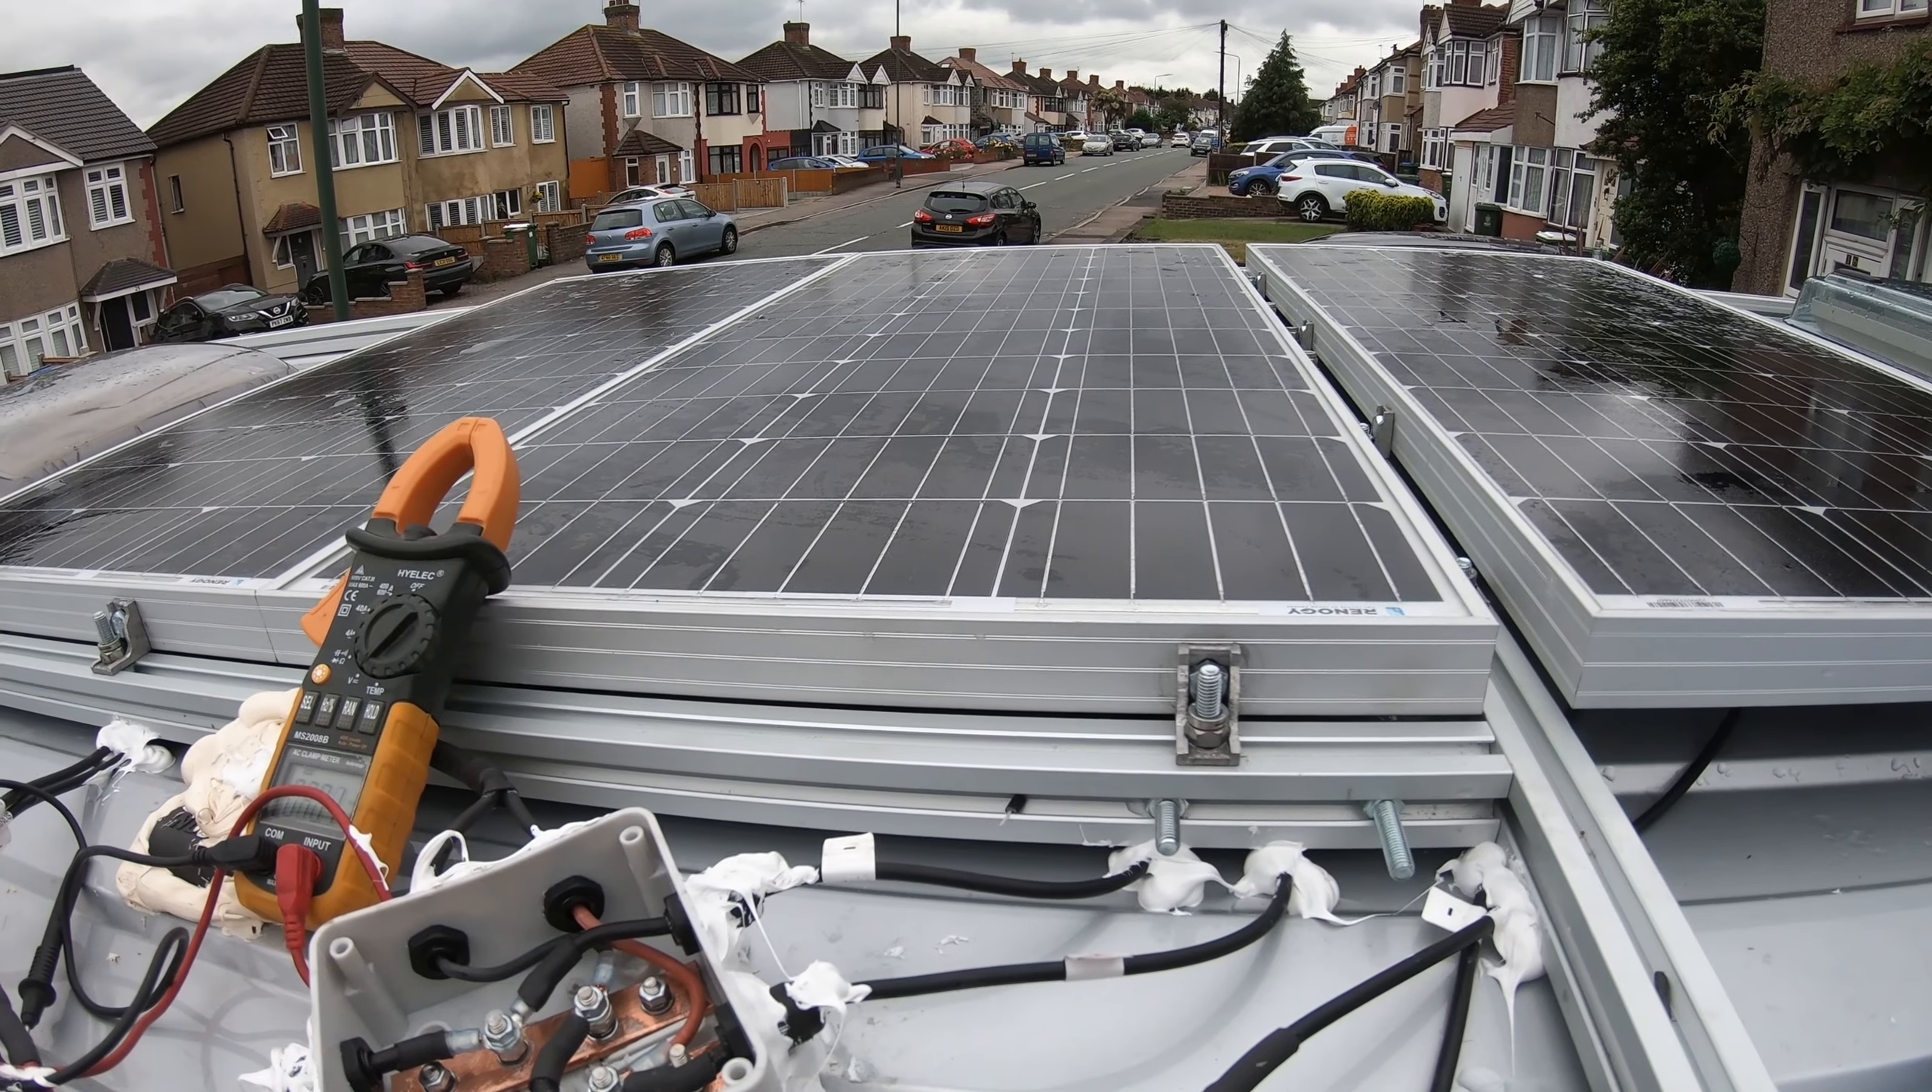So i finally finished off doing the panels you can see they're all connected up.